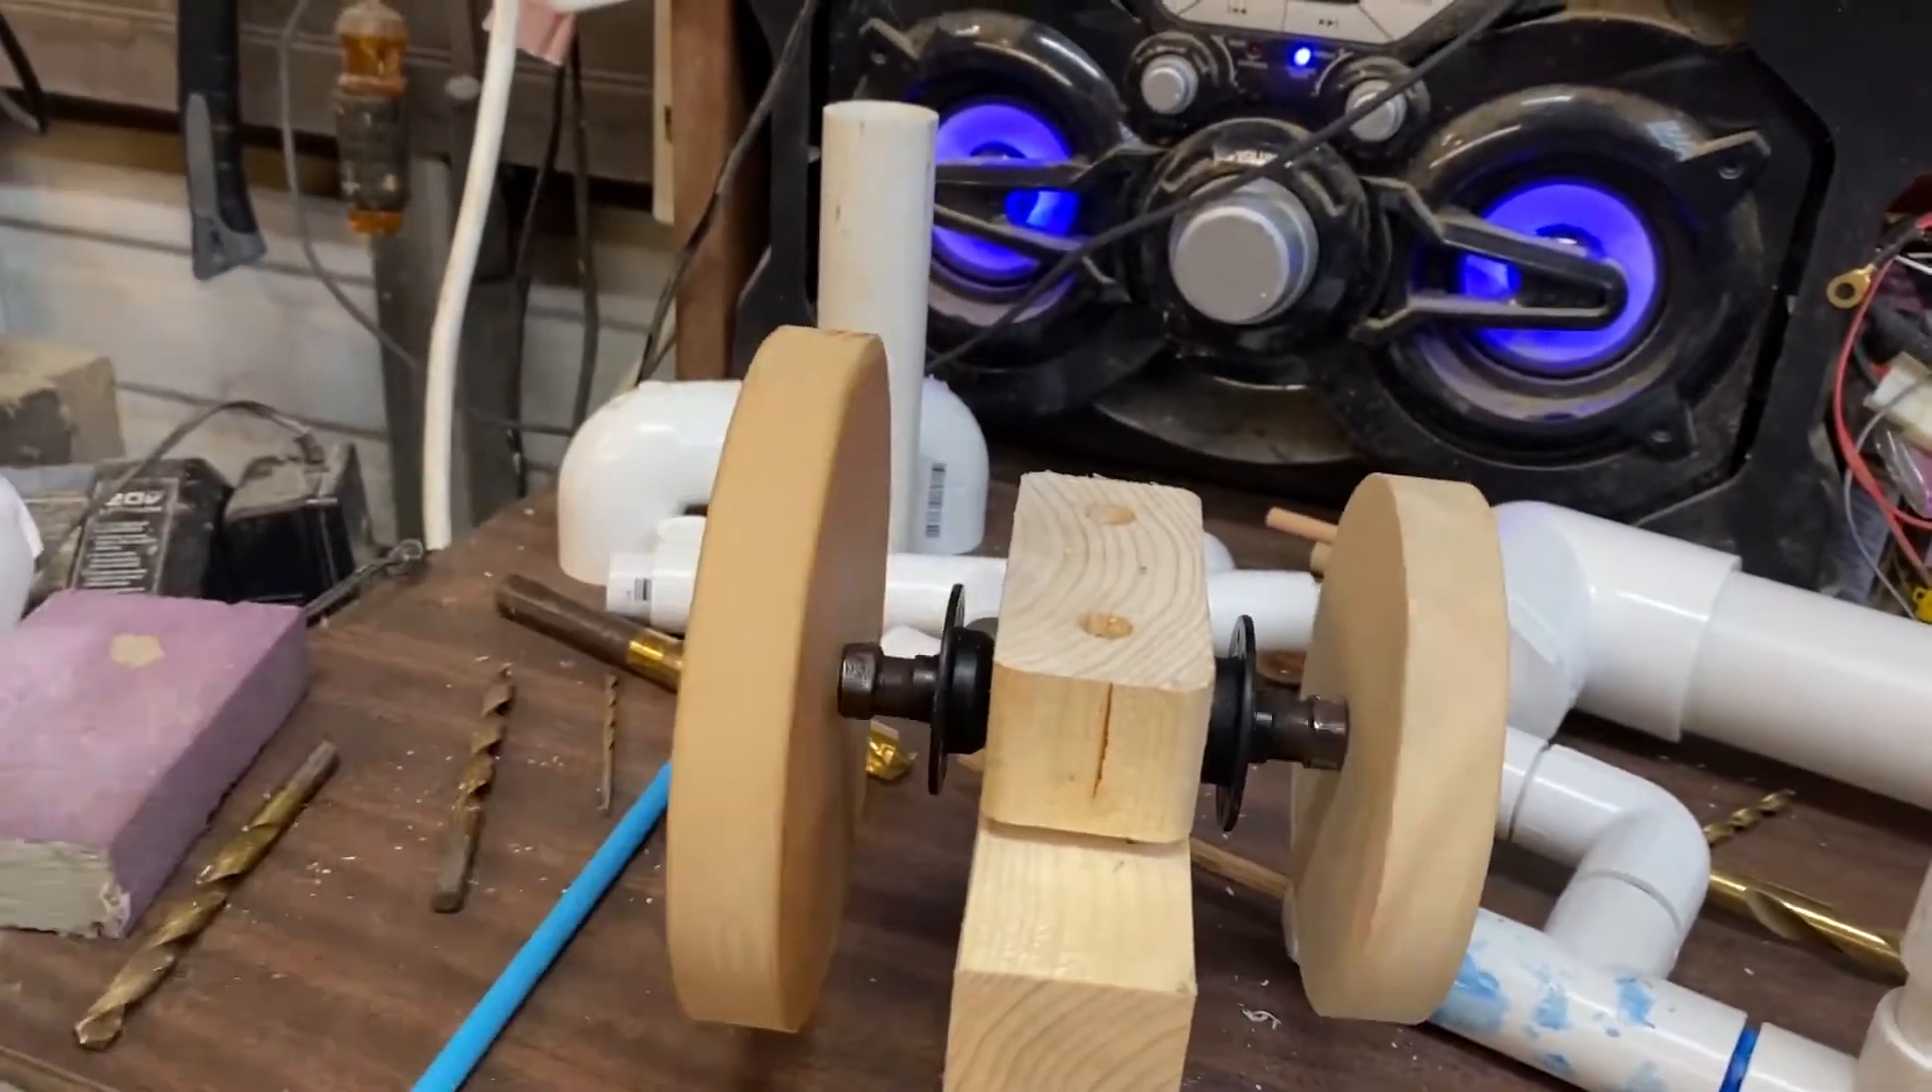I've just made a little pillow block, so to speak, out of a 2x4 and mounted it.